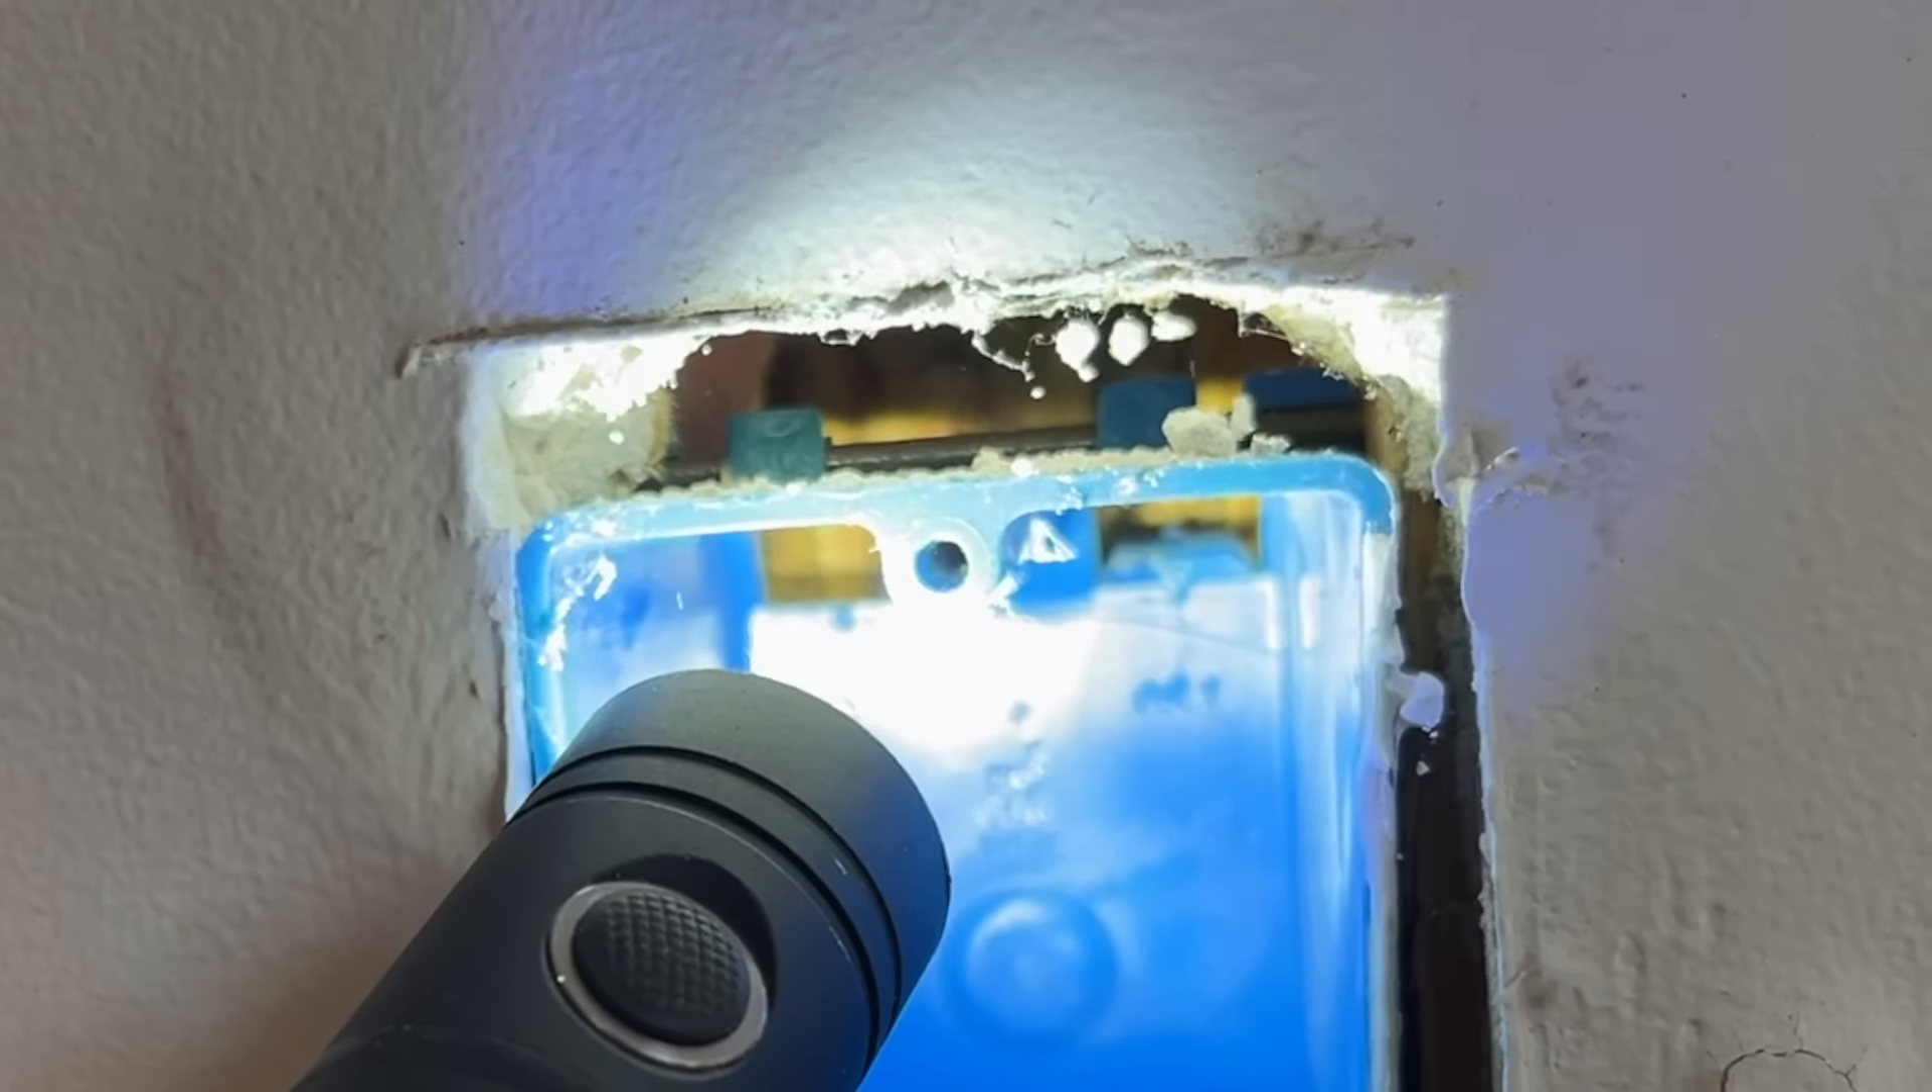Now, there's a sizable gap around the box where they cut the drywall pretty far back at first installation, and Chris uses that gap to shine his light into the wall cavity above the box.